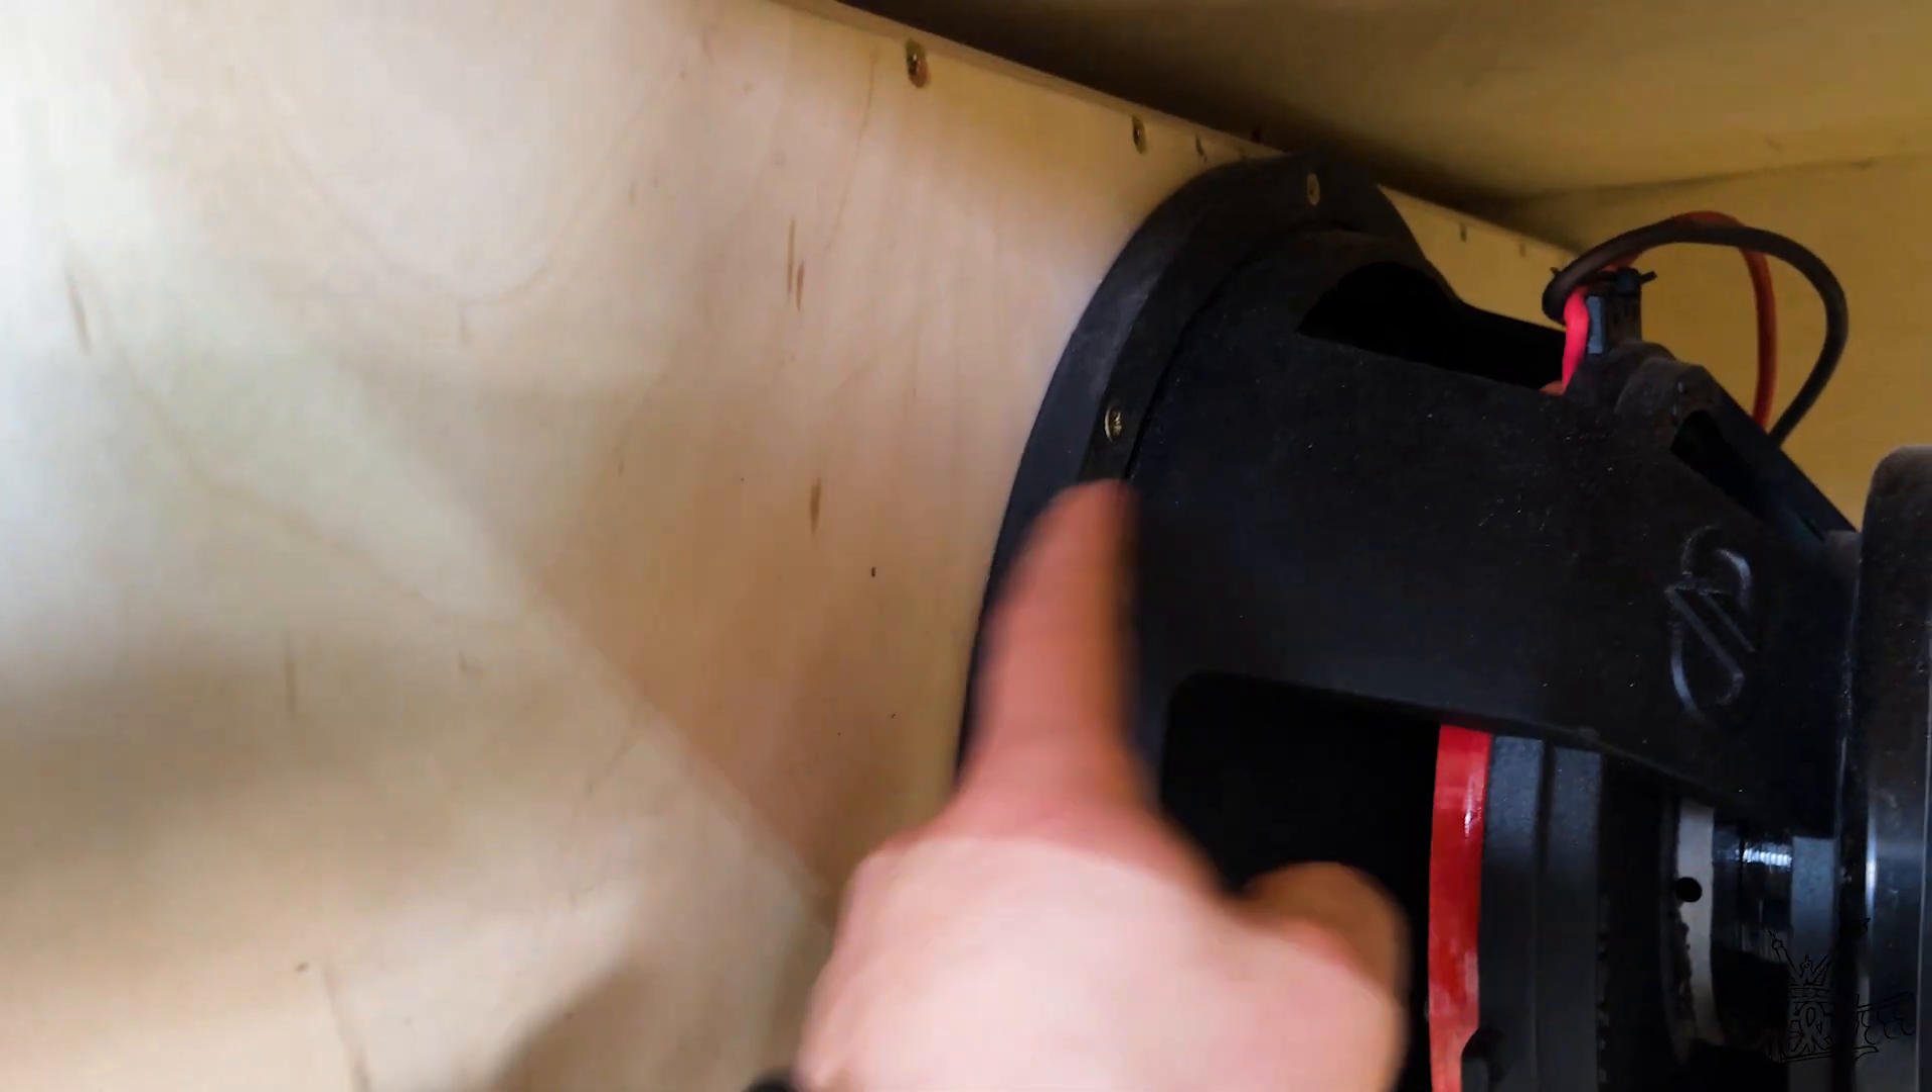Der Woofer hängt hier jetzt schon drin.